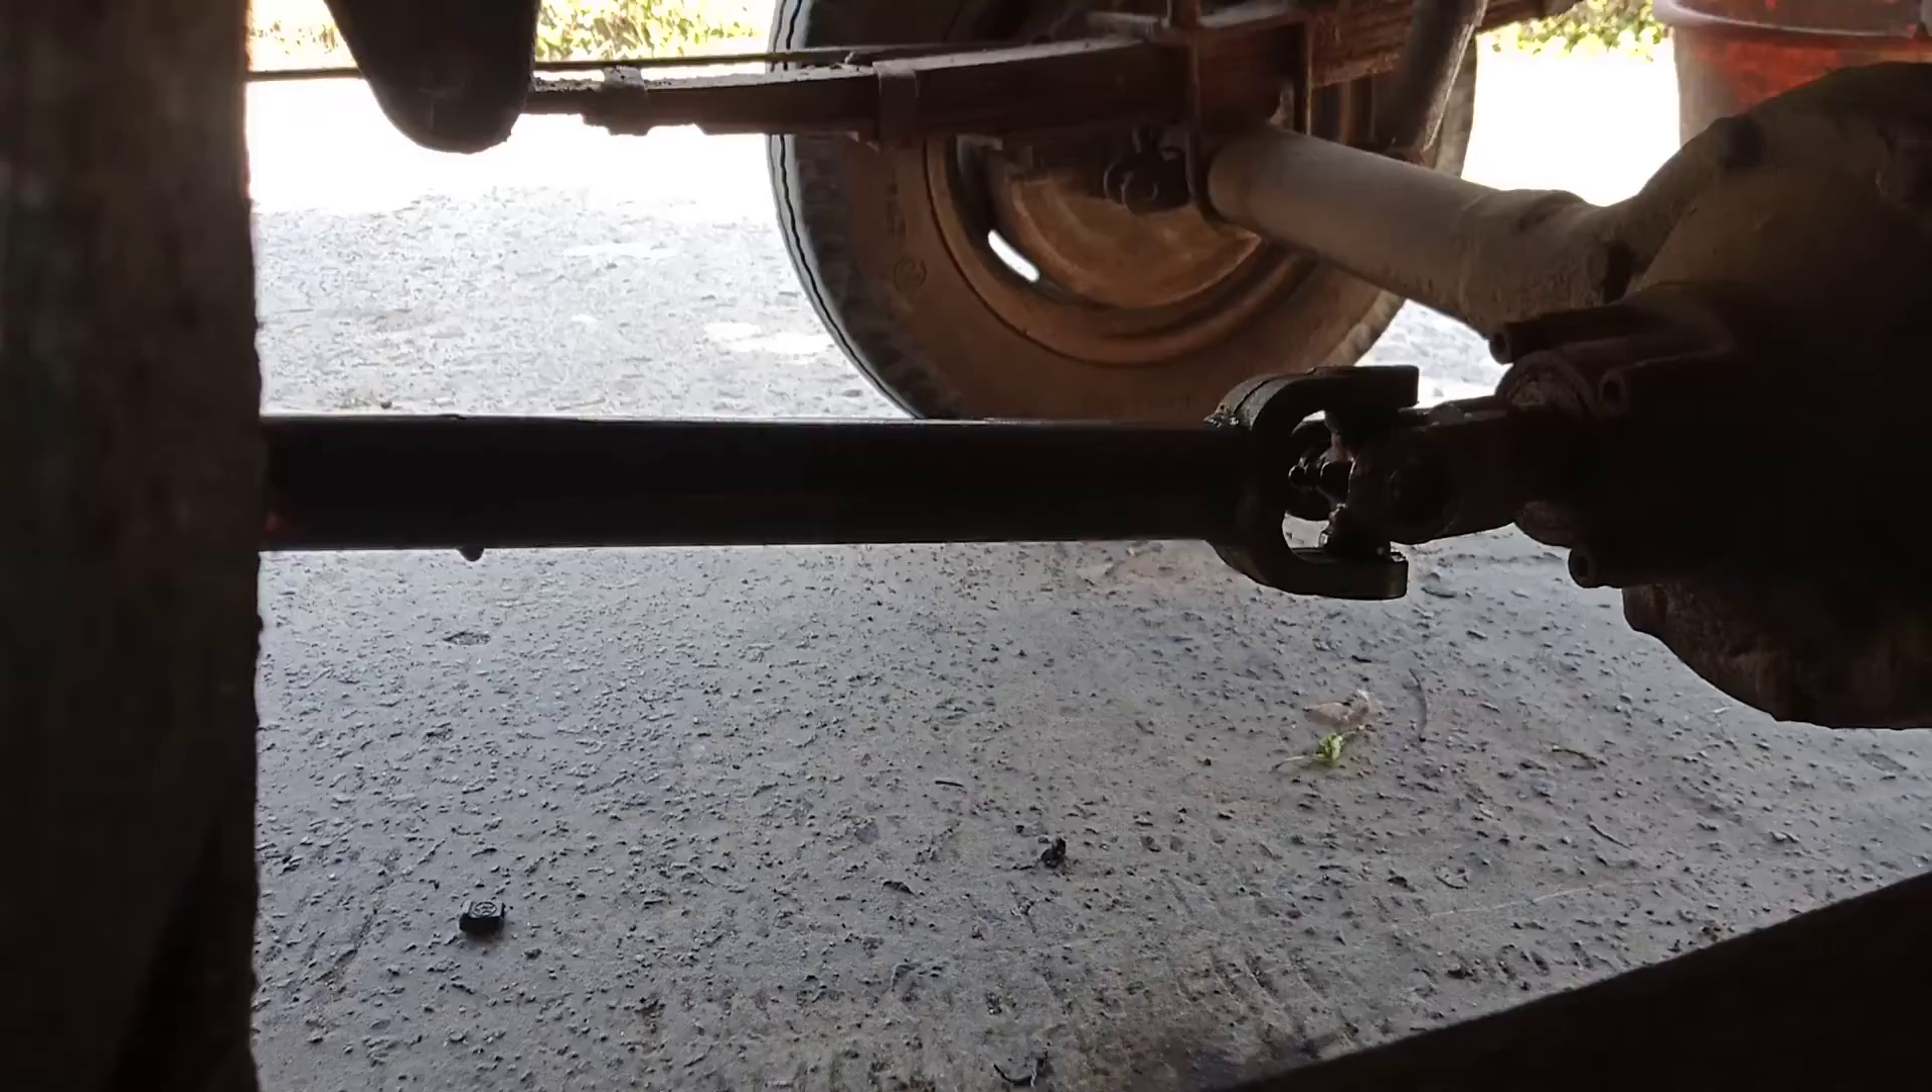Bos ini asnya sudah dipasang ini as yang baru nih.